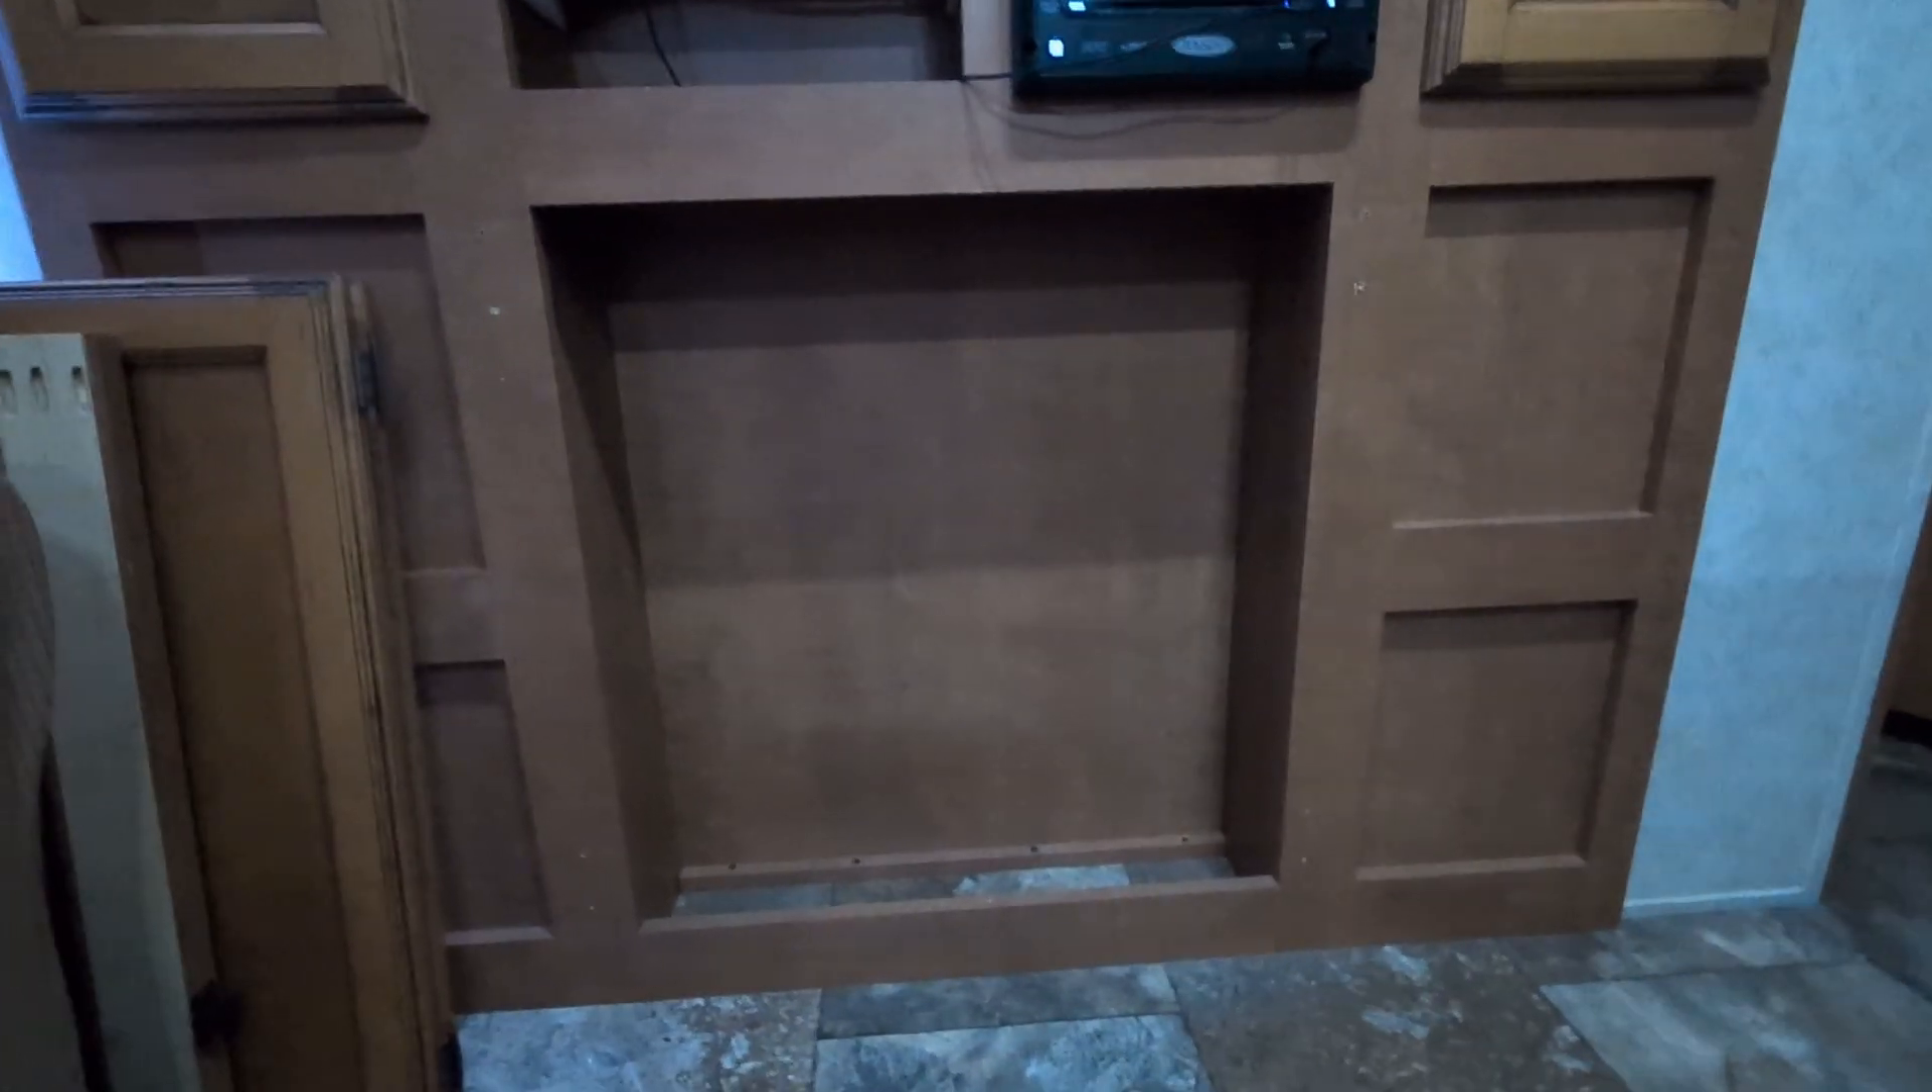Just took that brace off. And now we've got our empty hole.